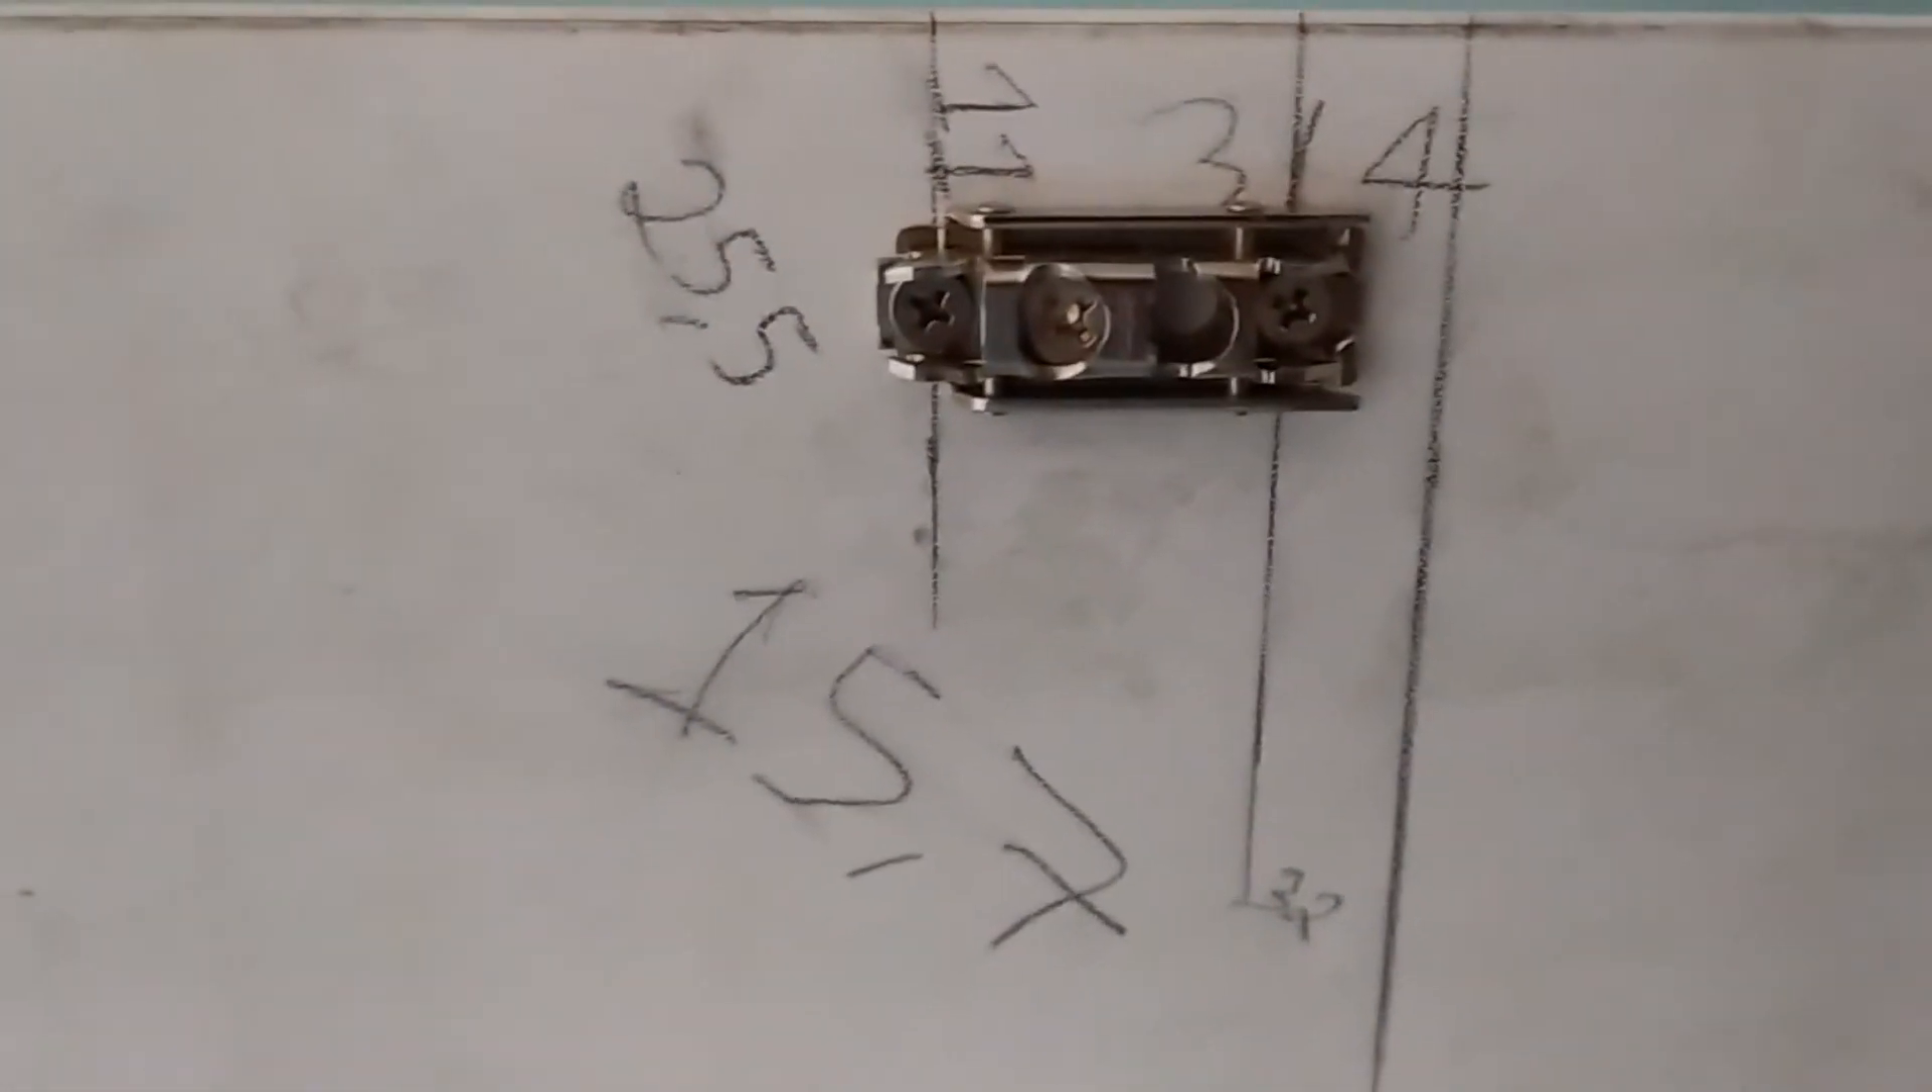Entonces aquí ya queda instalado nuestro soporte aquí lo tenemos.